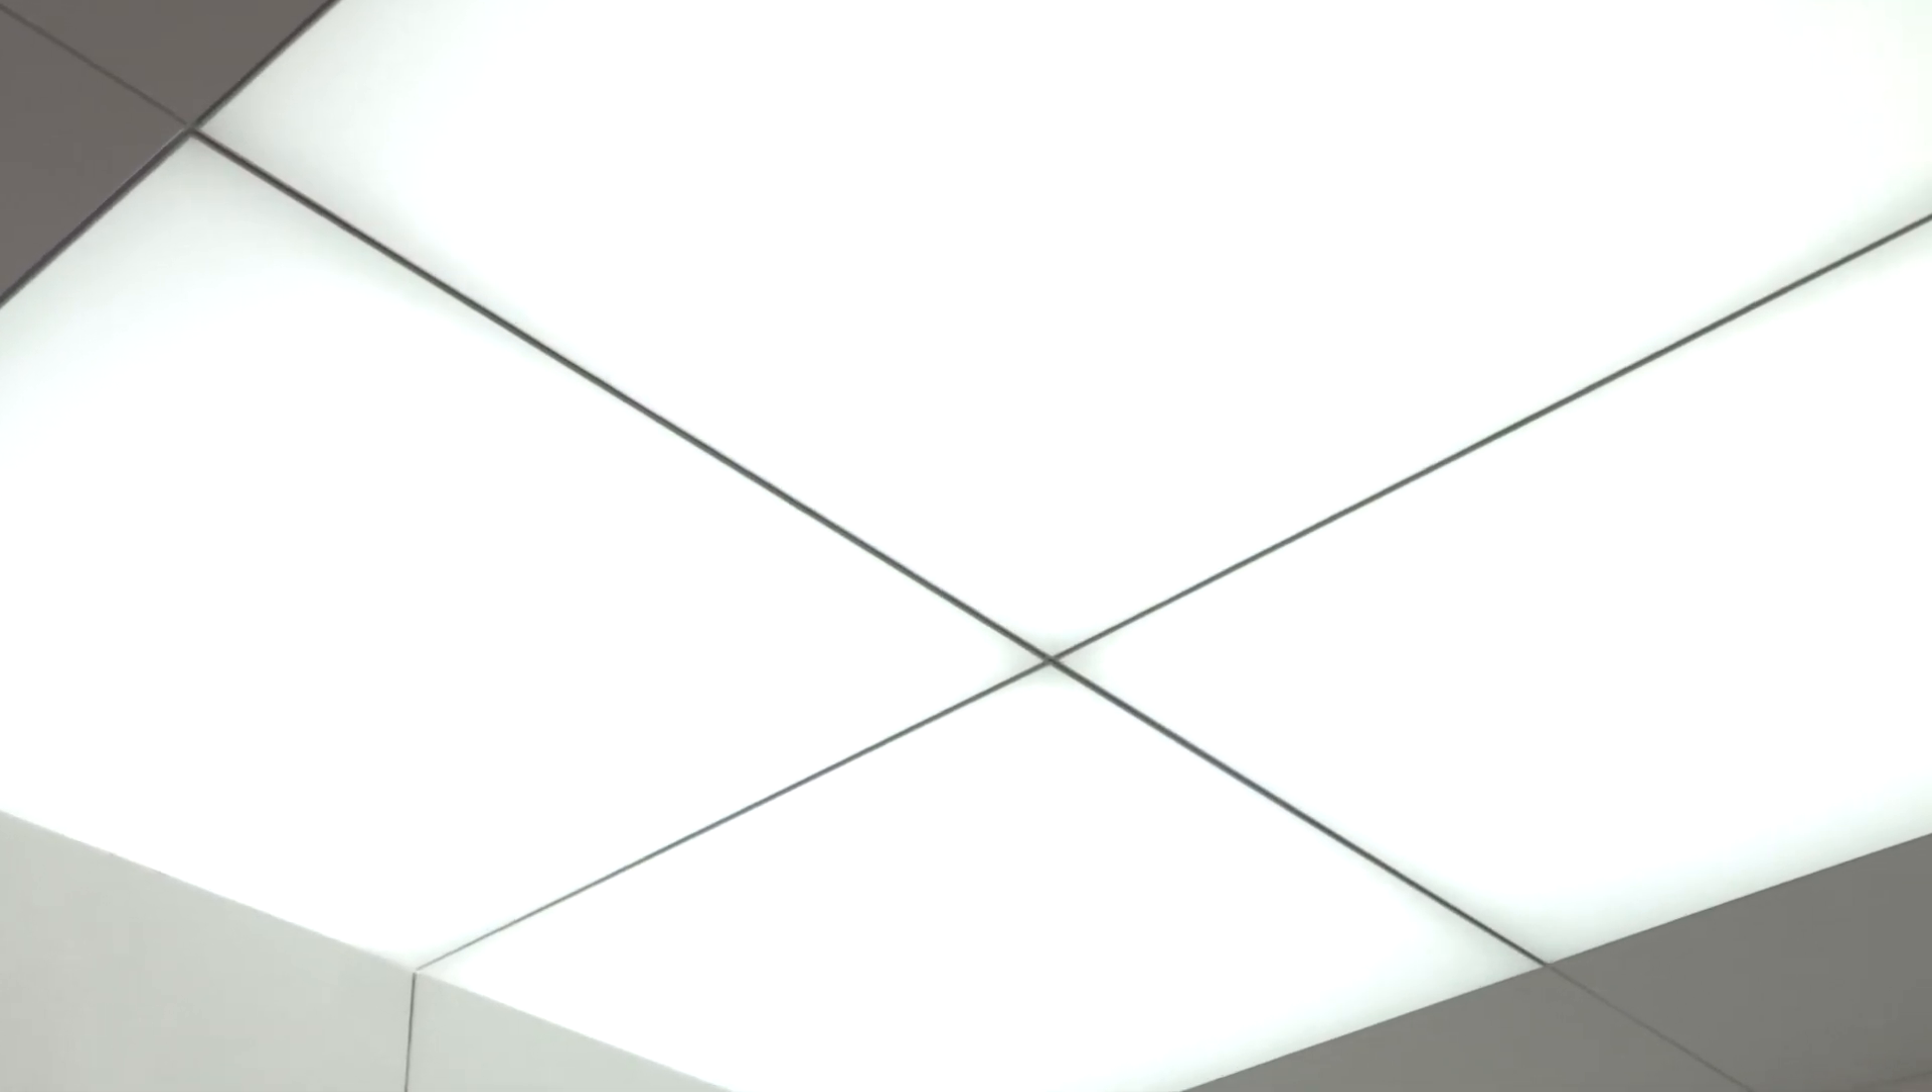The Silencio Light Frame panel ceiling is now fully installed.